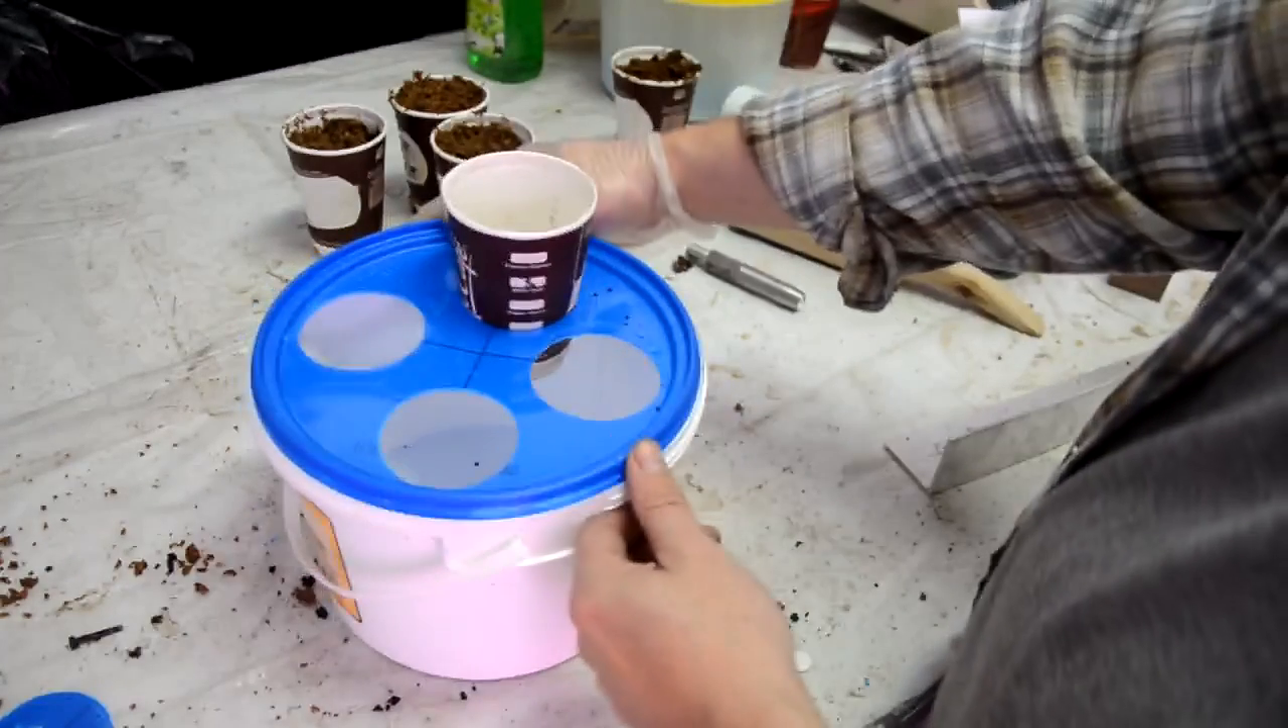I have my four holes cut my hole size is two and a half inches and coffee cup sits nicely in it so it's about an inch from the top.